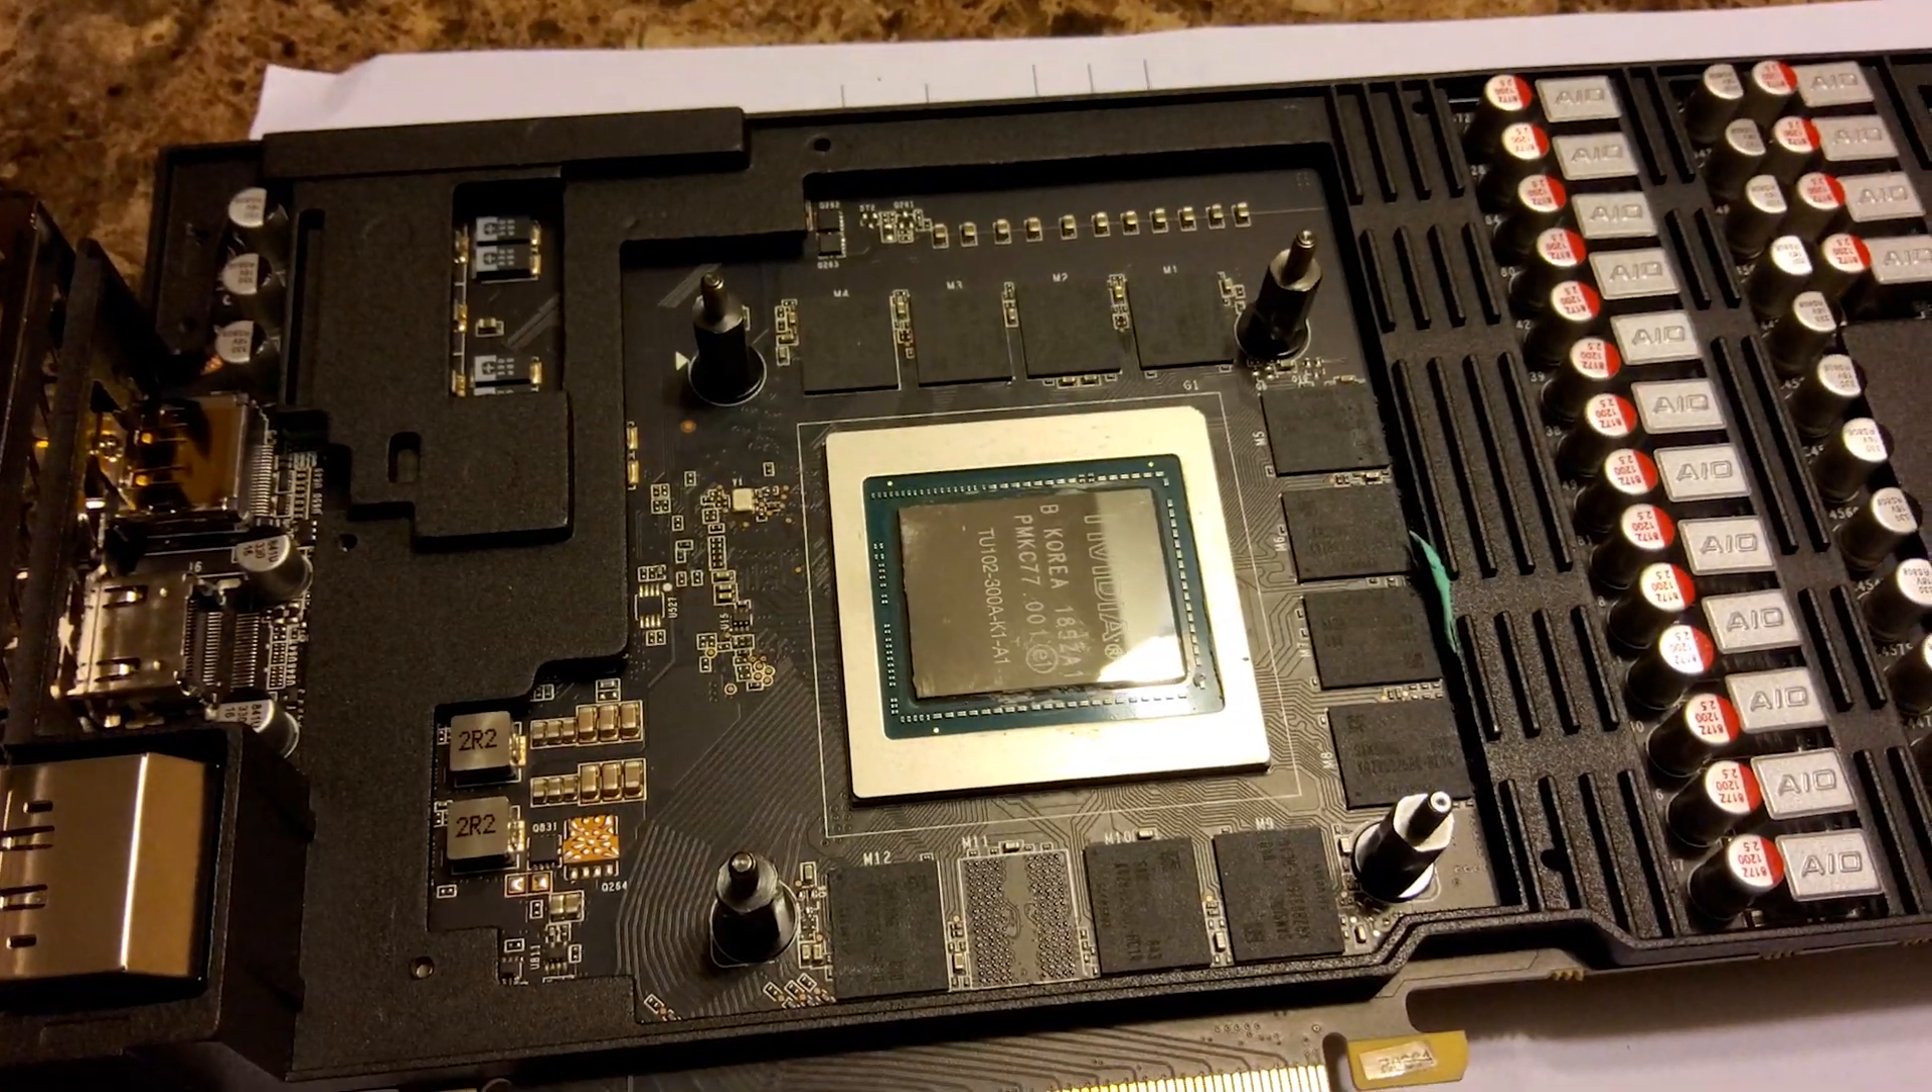I've got all these little stands in here.